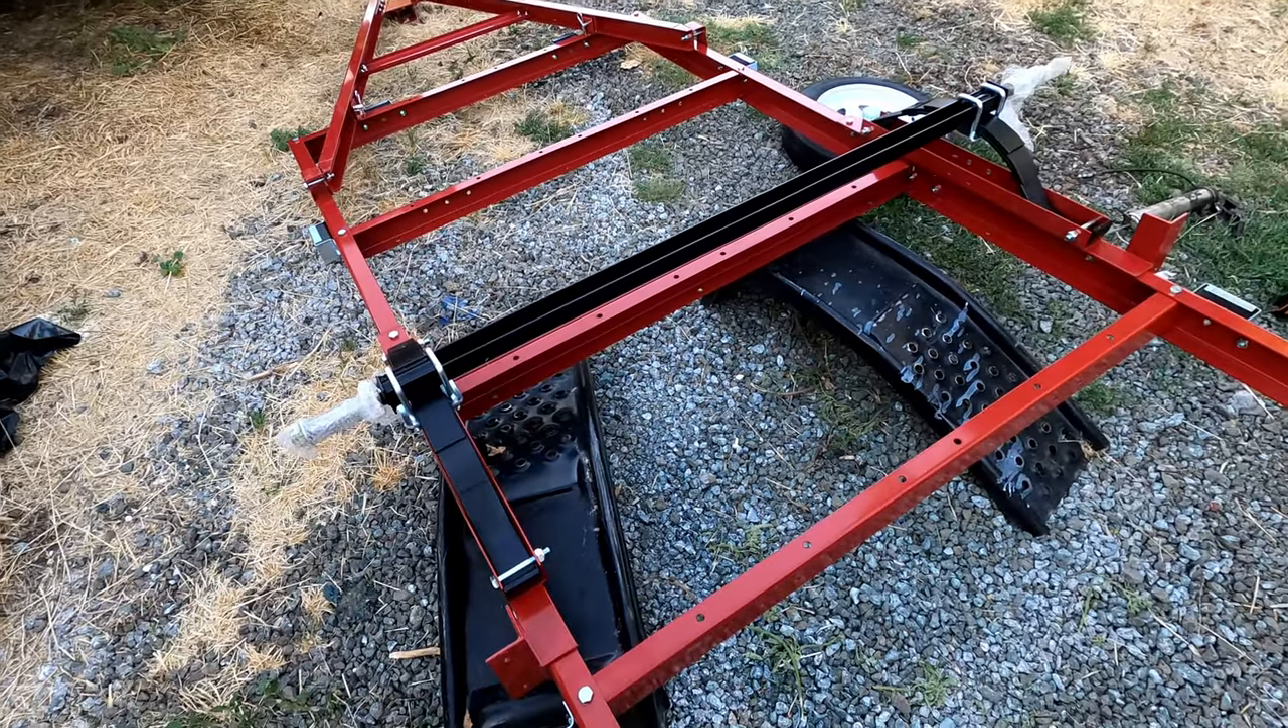And then I haven't put the fenders on yet.